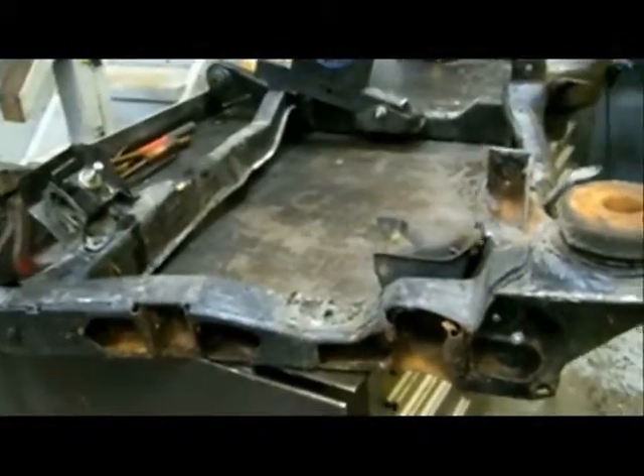So, I just finished taking the motor and transmission off the cradle here.